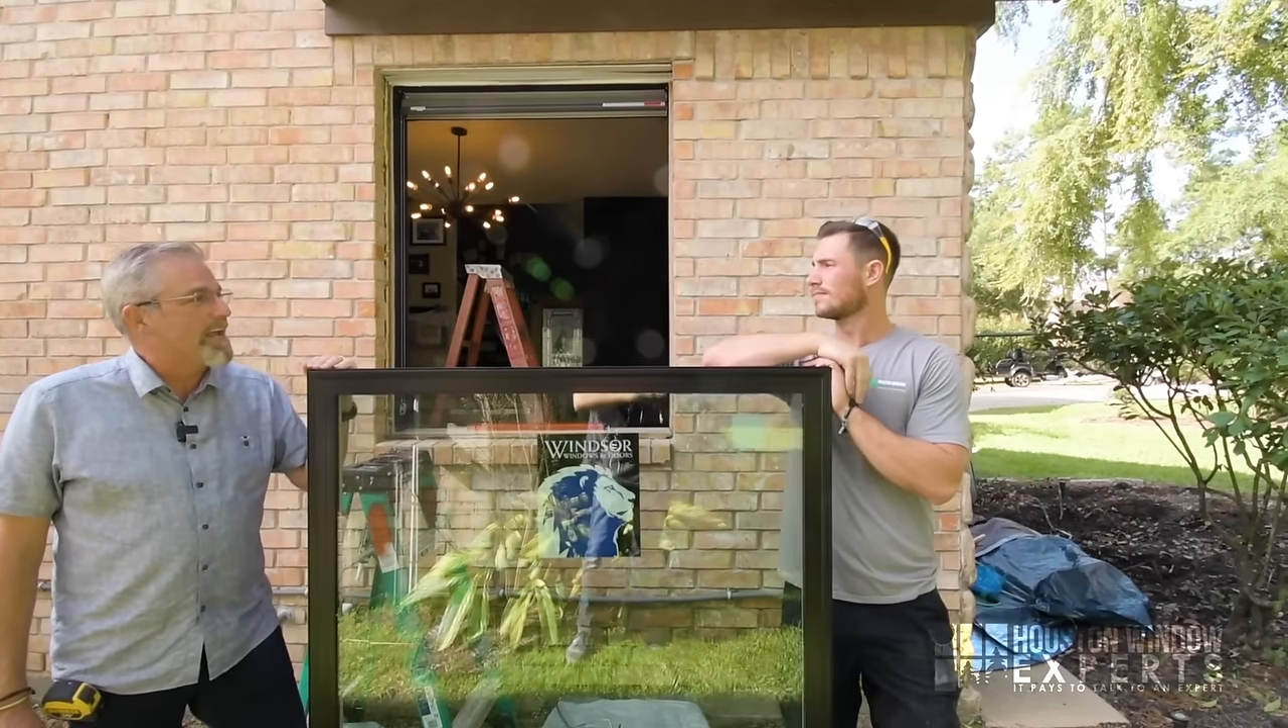Okay, so Brandon, we've got the old window out. We're all cleaned up.